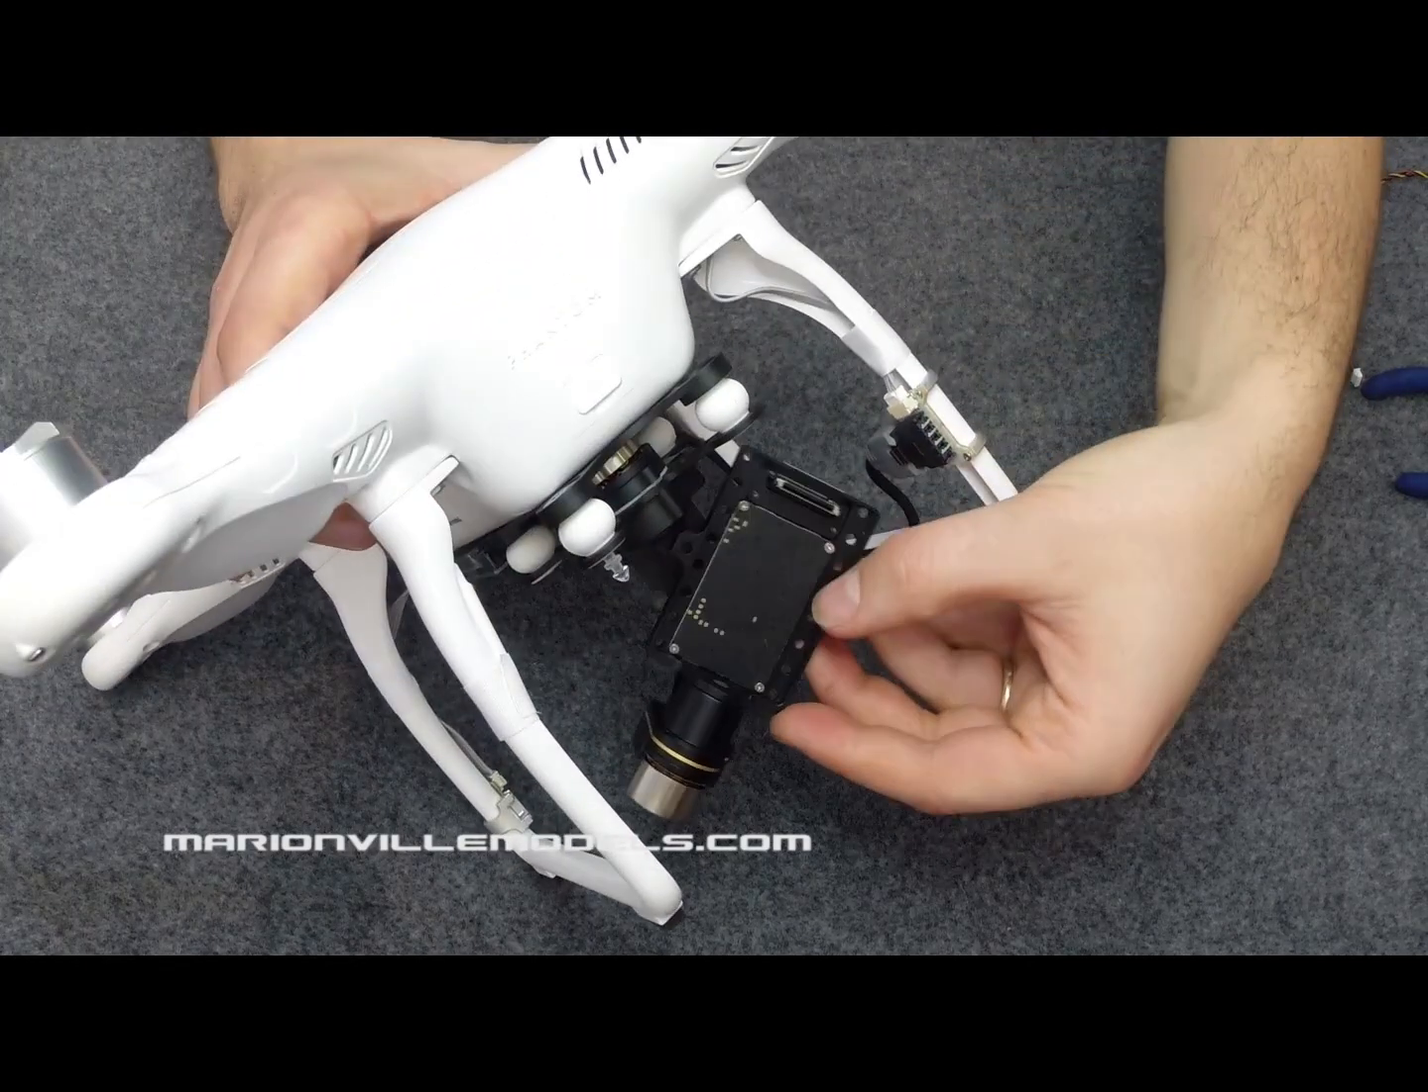Now, your Phantom is just ready to have the GoPro fitted.